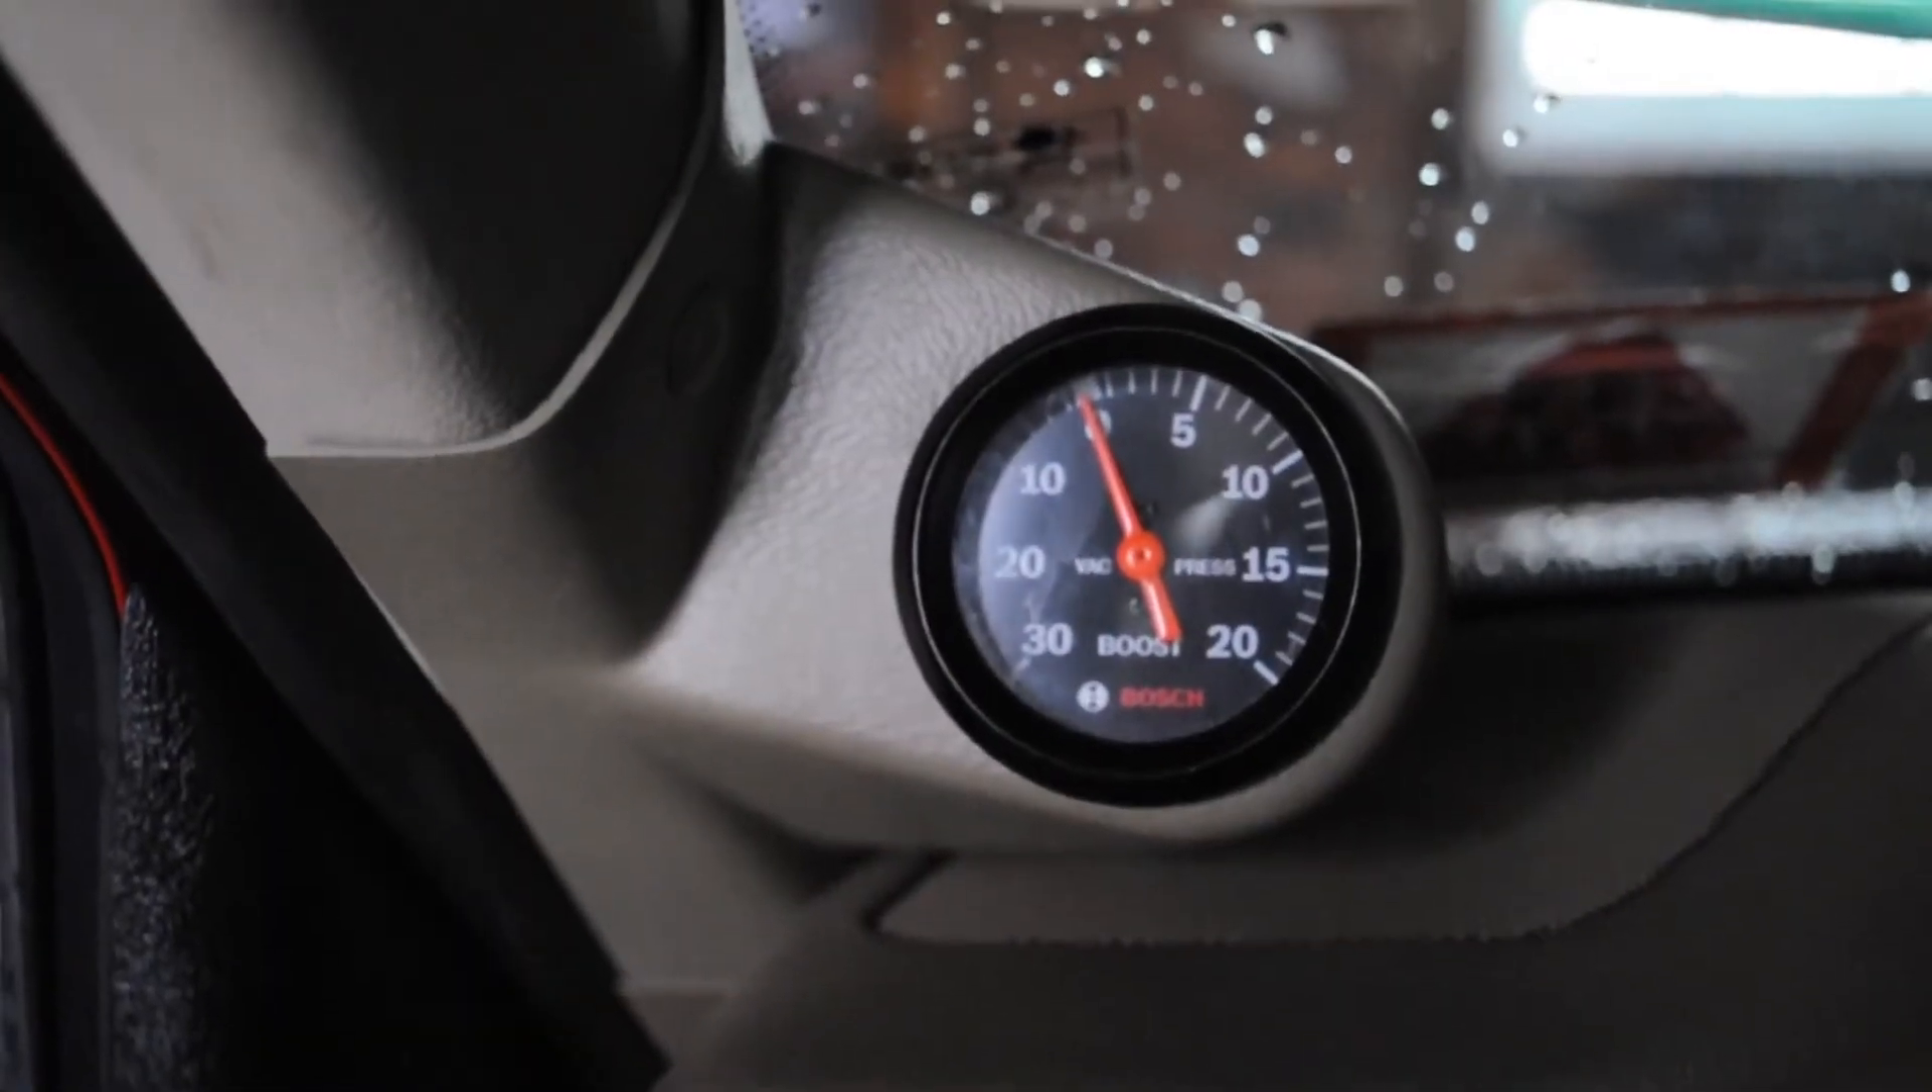Alright our boost gauge is all mounted up.